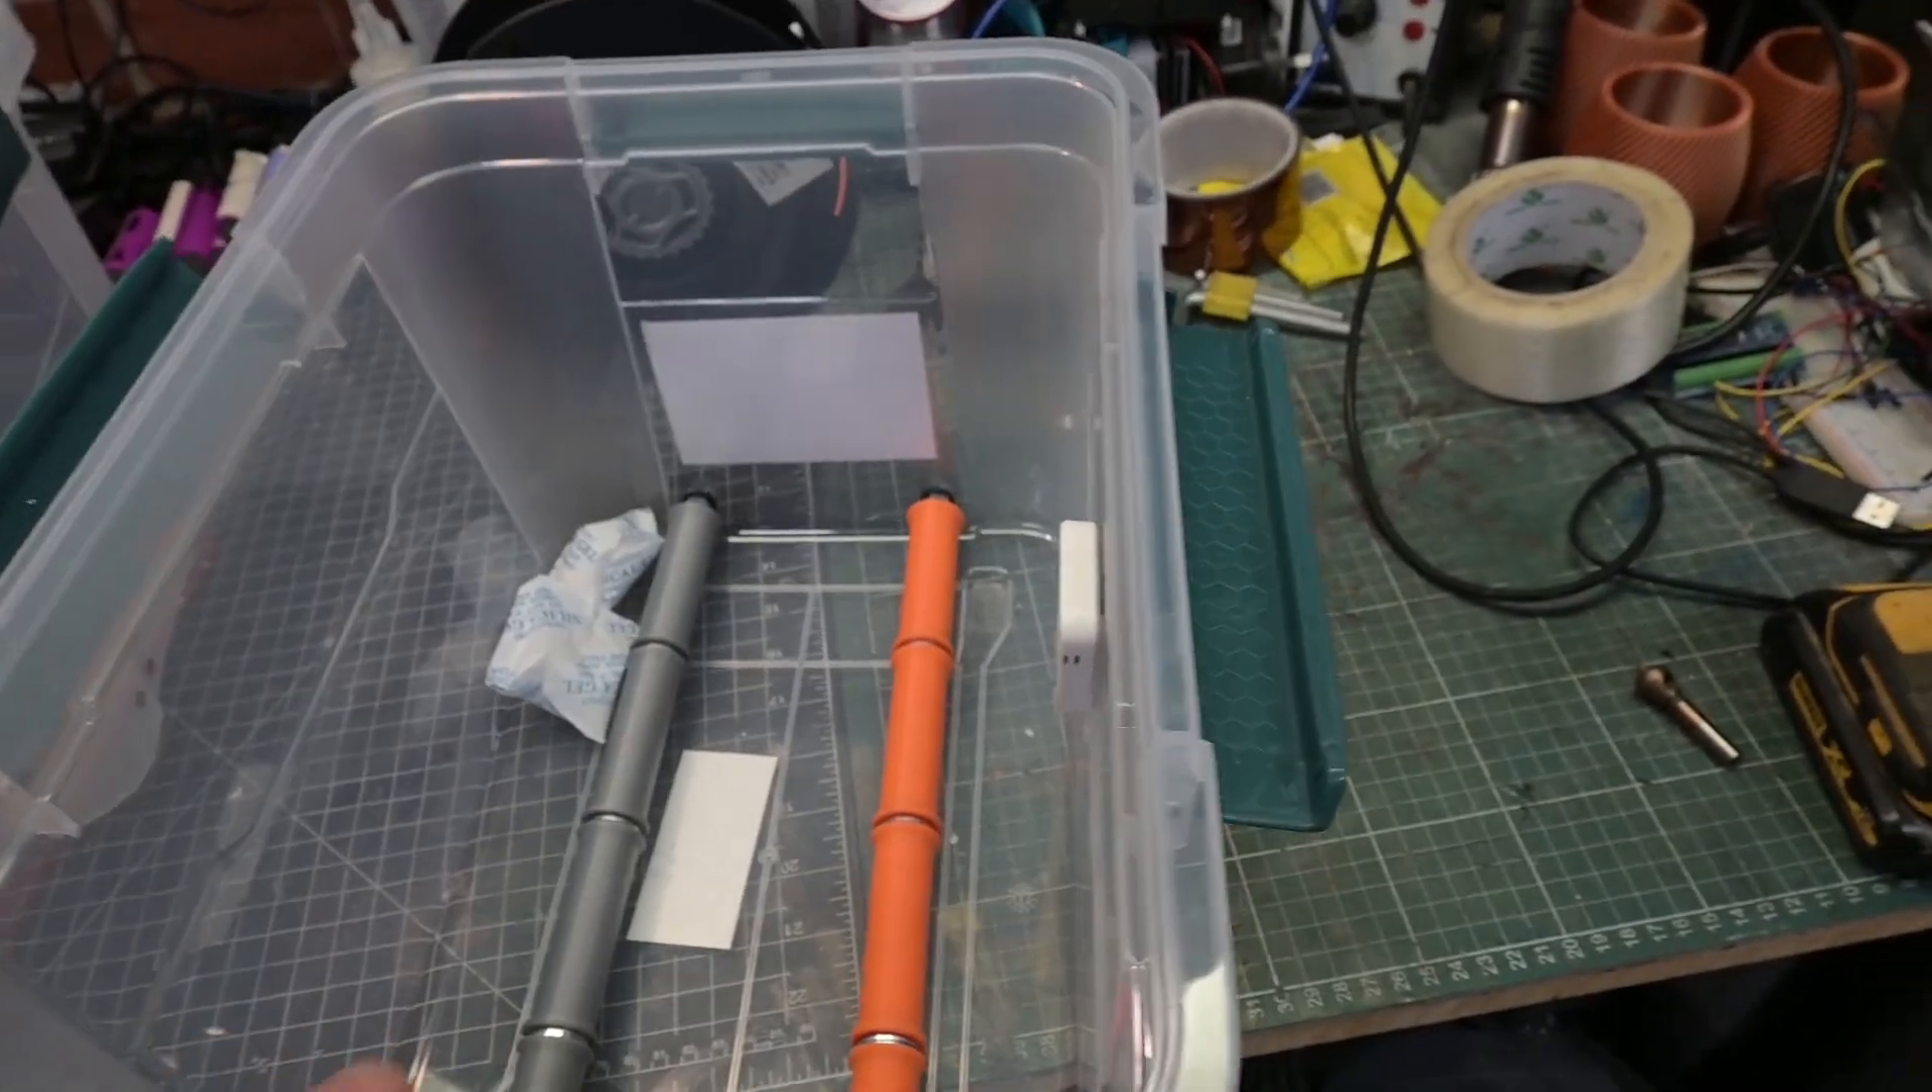And here's one I prepared earlier with the rollers already in.